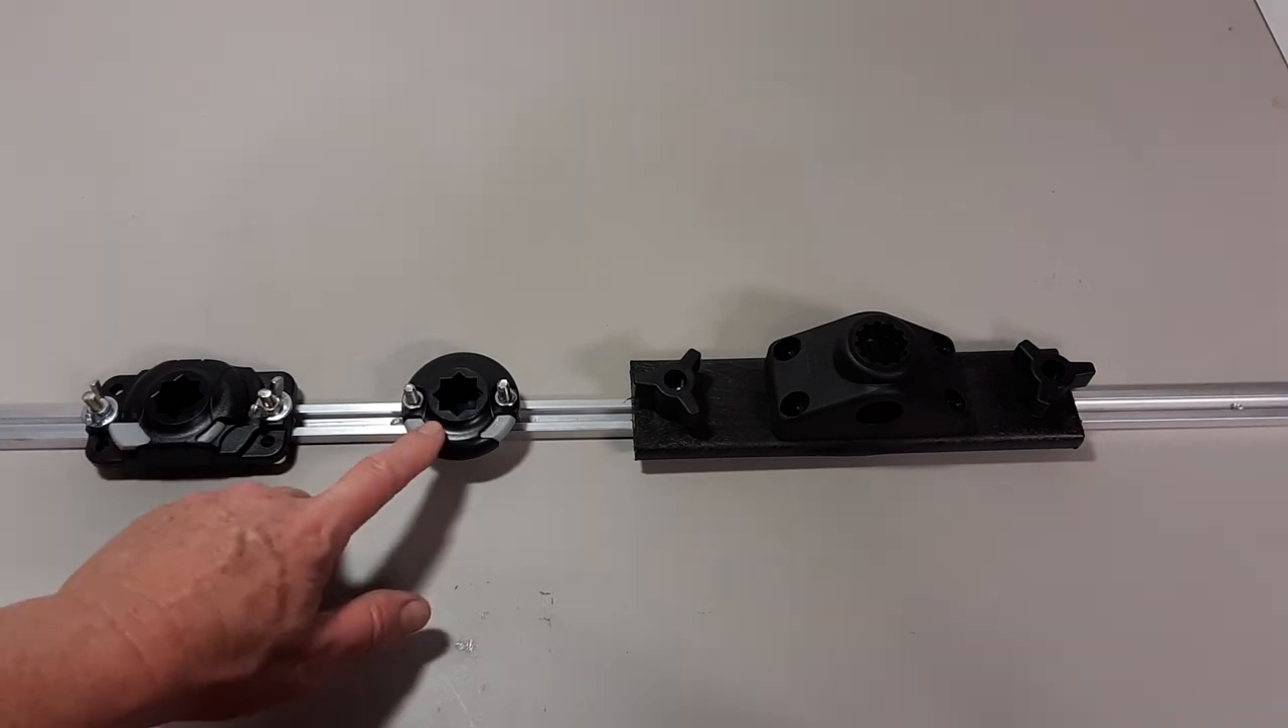This is the finished product when you install all these mounts on your aluminum track.